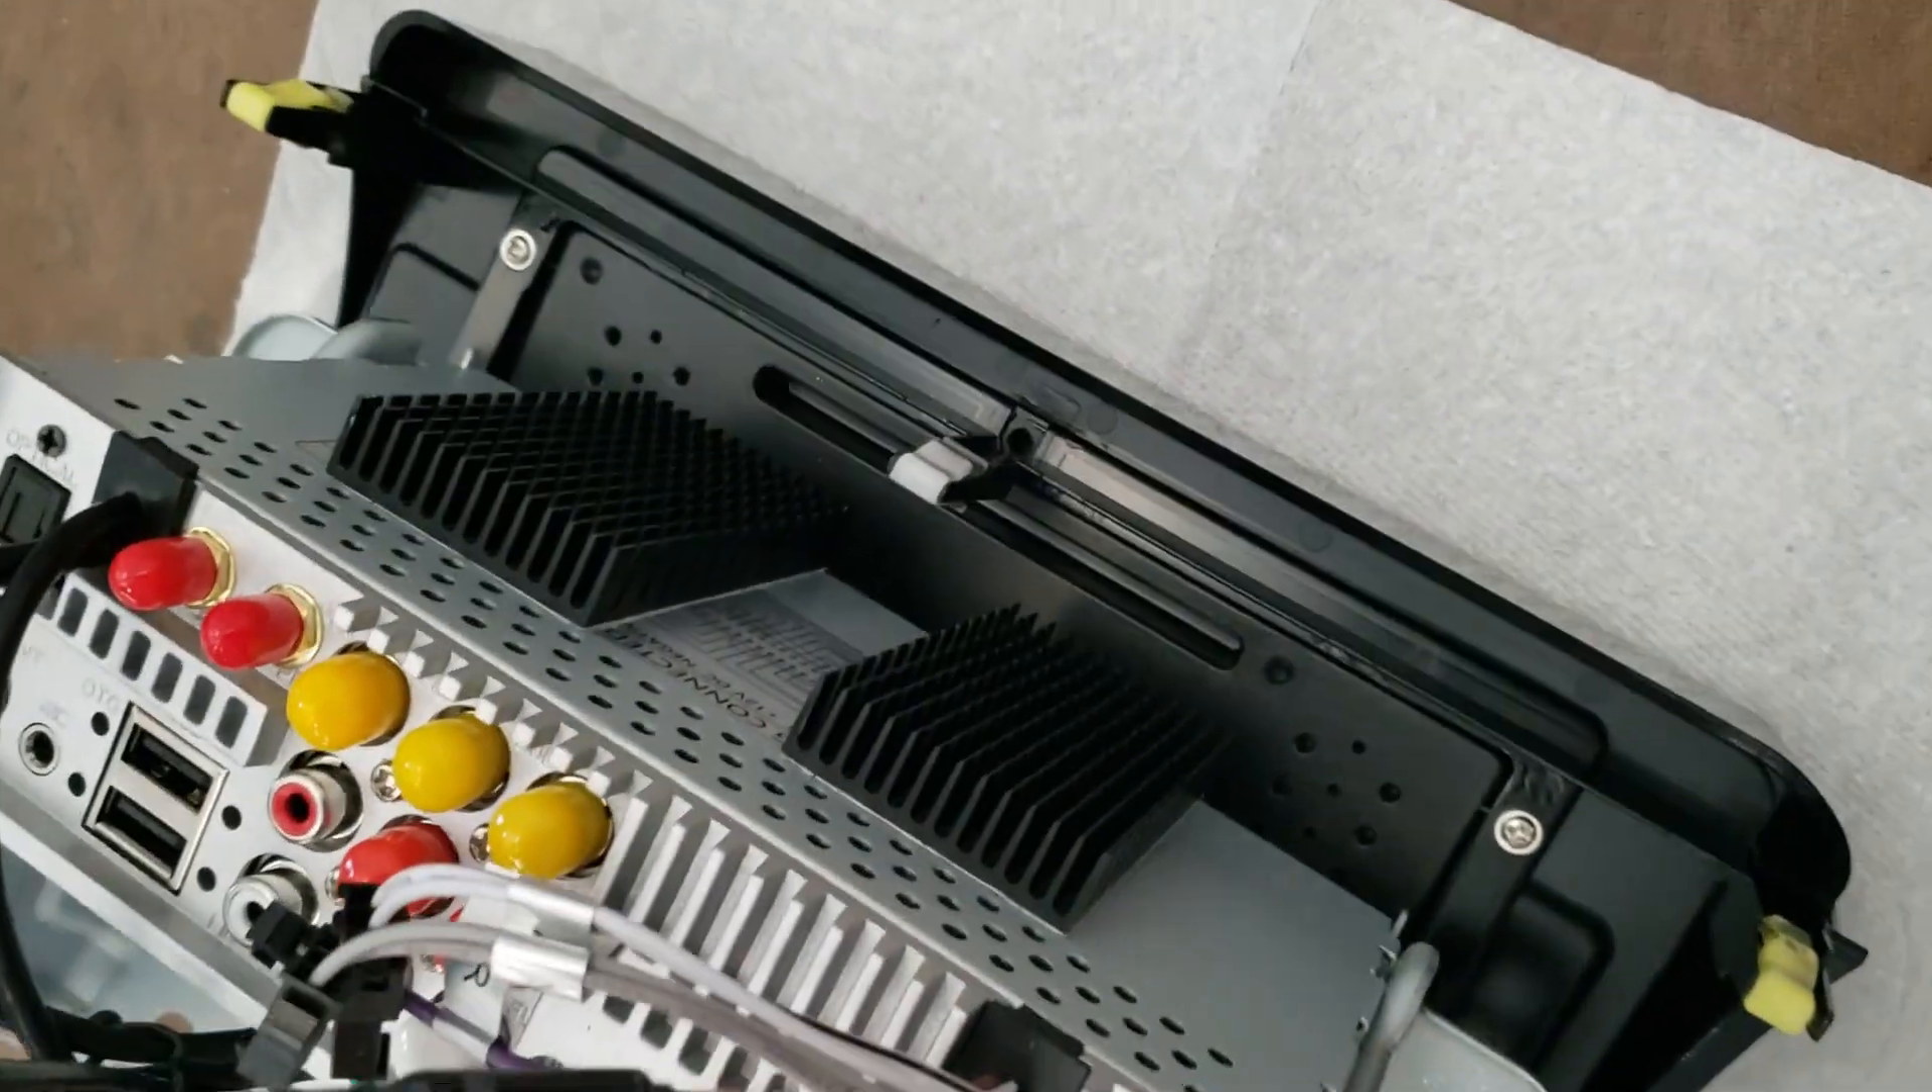Okay, so now we have the OEM brackets on the aftermarket radio. And you can see my accessory heat sinks I added.